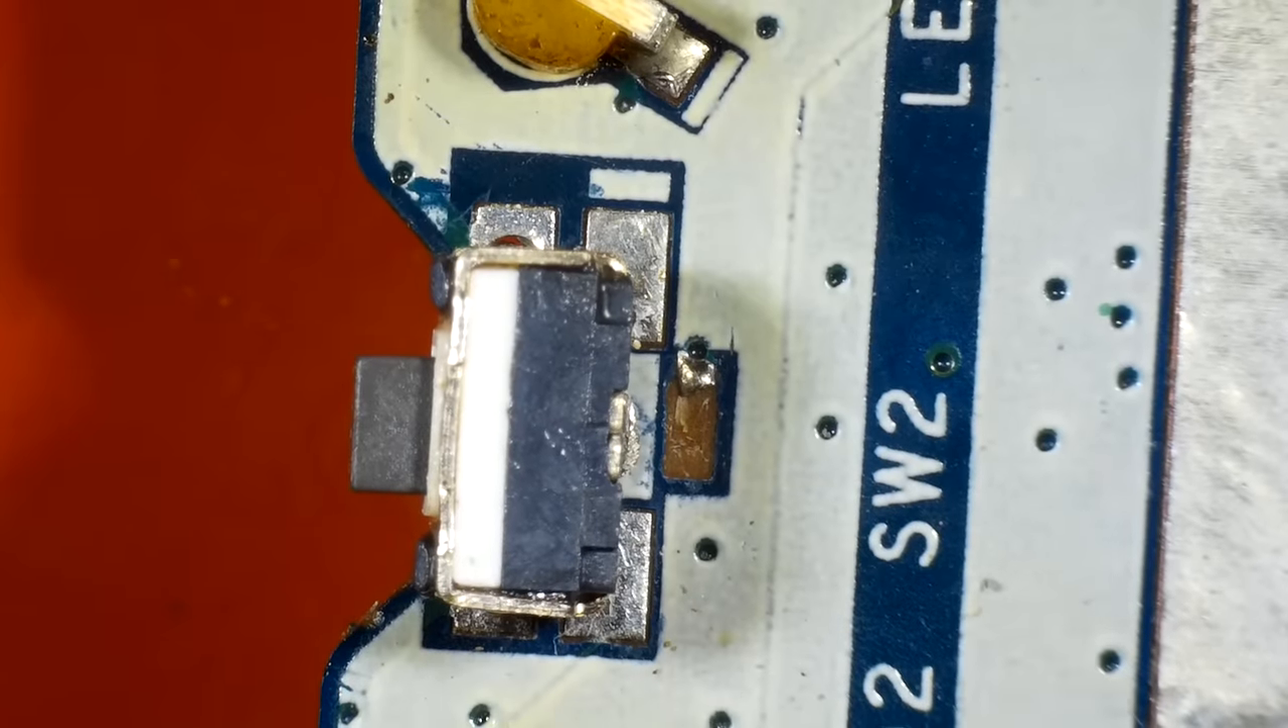So we need to see if this button will fit on this board though. Okay, and that actually looks pretty good.